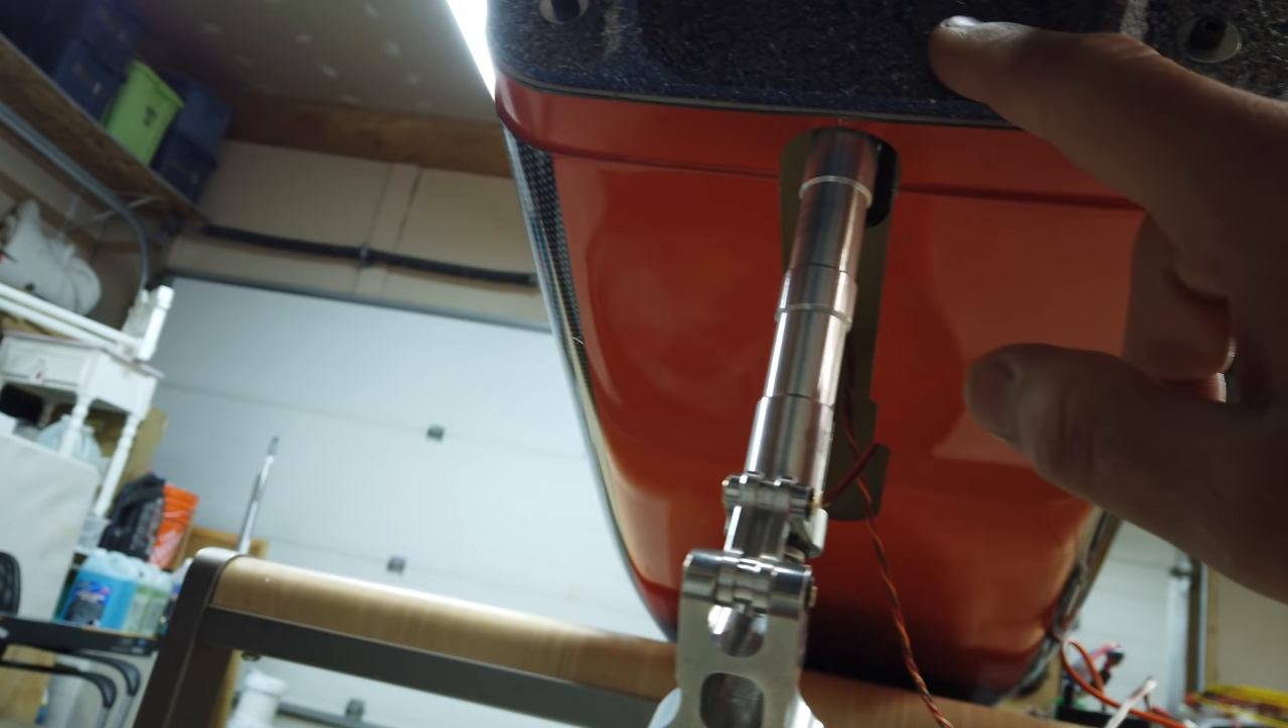Okay so got the front gear installed and that uh went together quite simple.